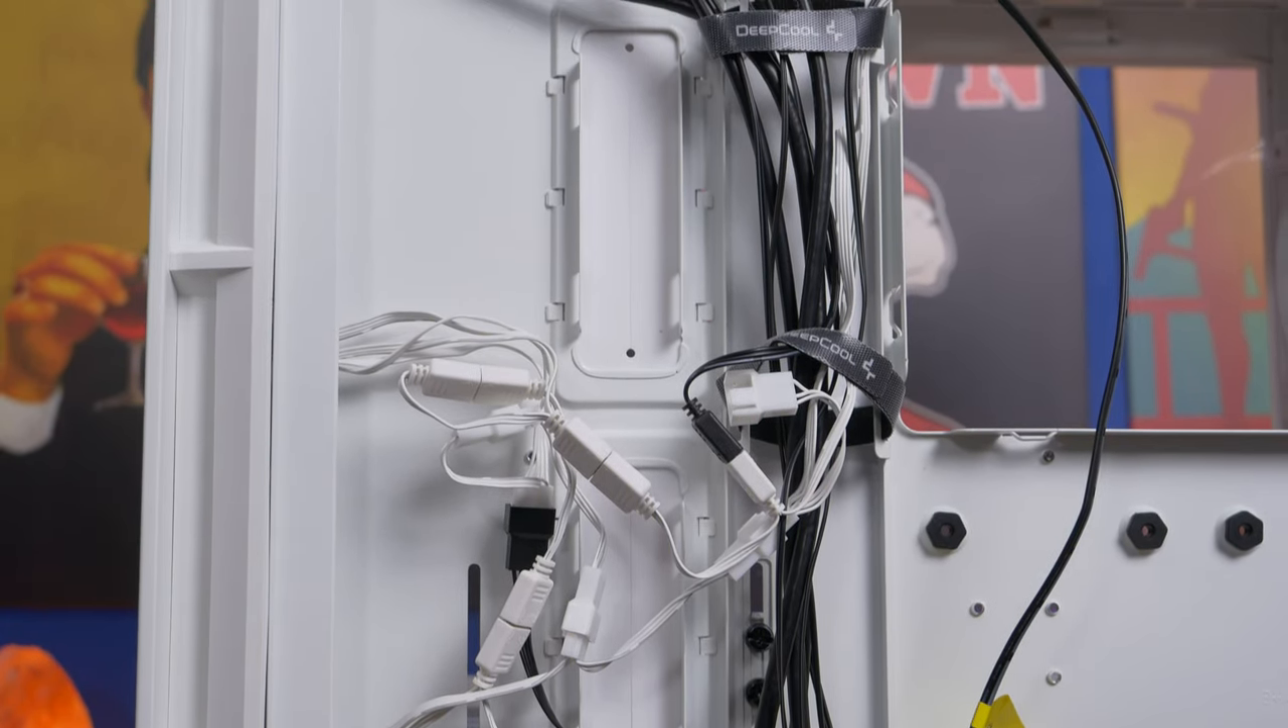On the left hand side you'll see a lot of white cables are already connected up and that's both the RGB lighting and the fan lighting for those front fans and the rear one as well.